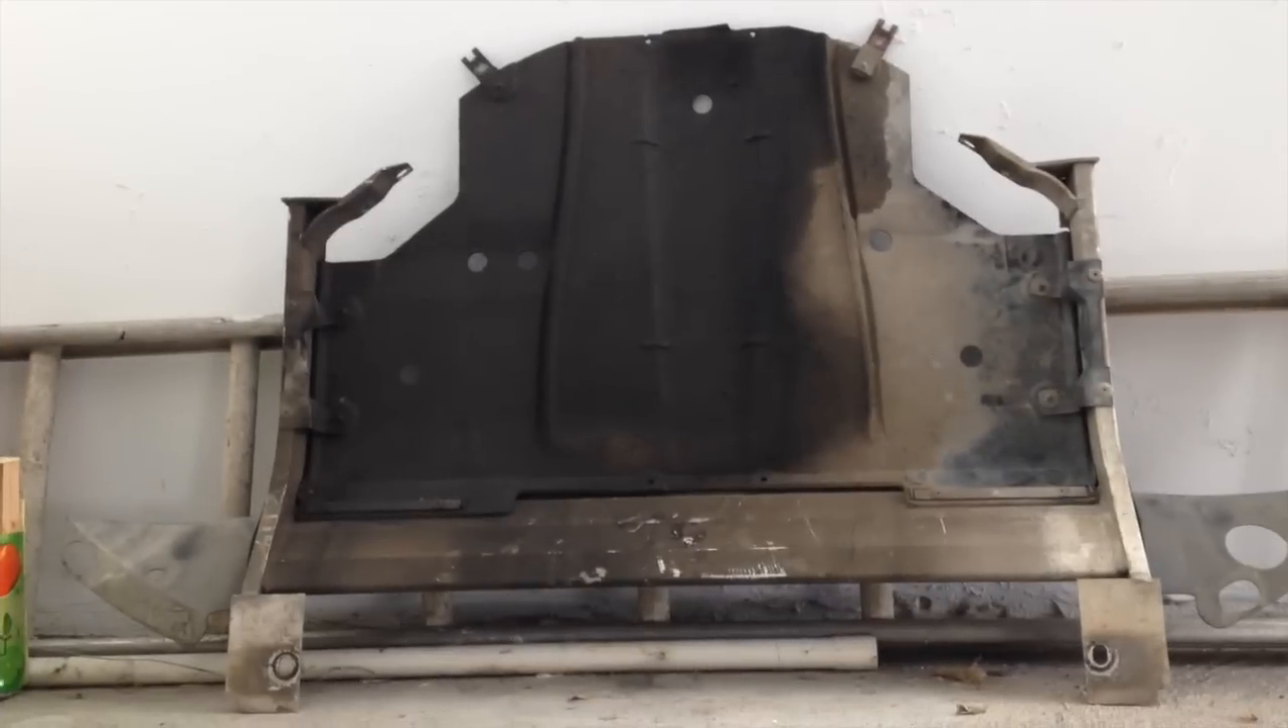Okay, we've finally got the belly pan off.